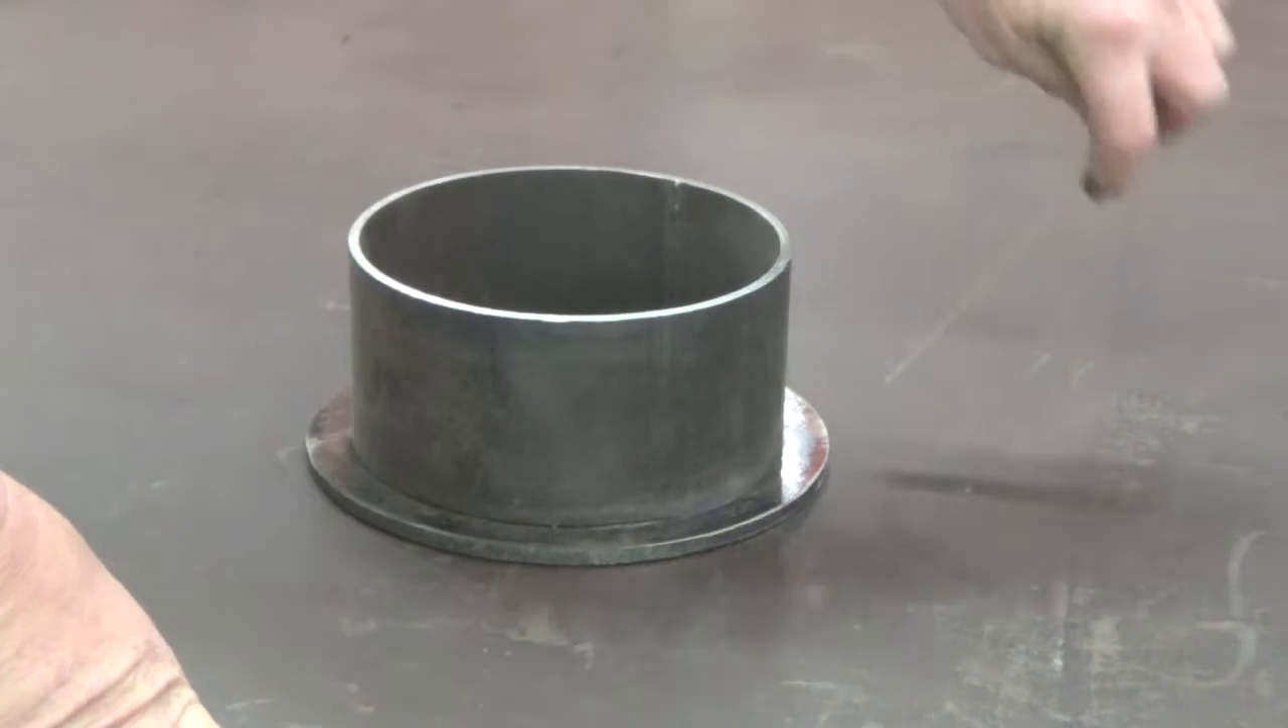I've got this centered up here on this eight inch plate as best I can.